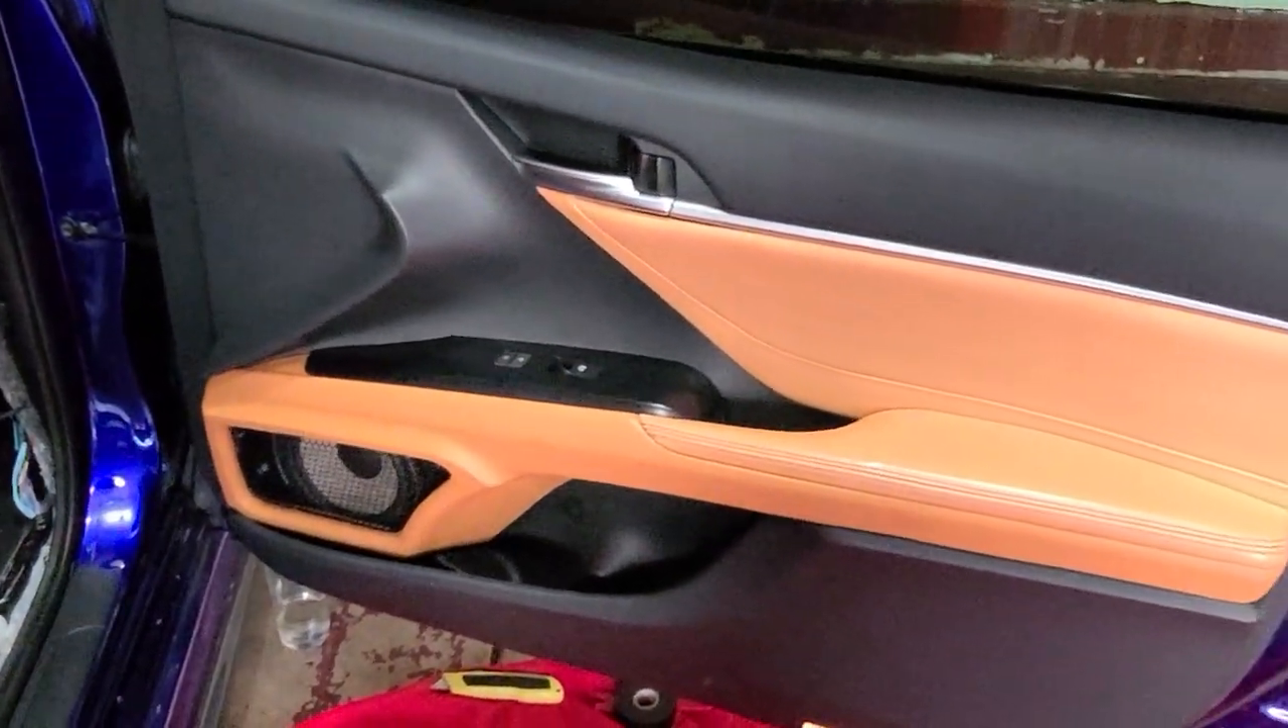Okay guys so the panel is back on.